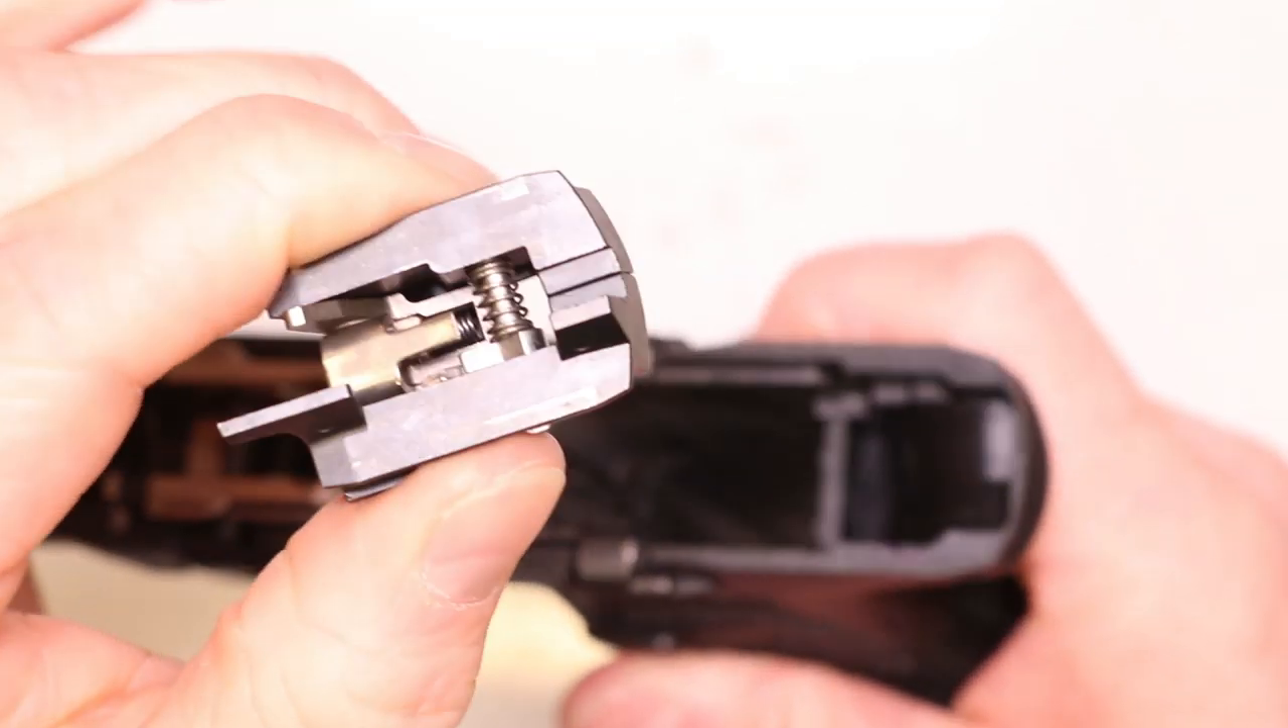So our sear assembly is back together.